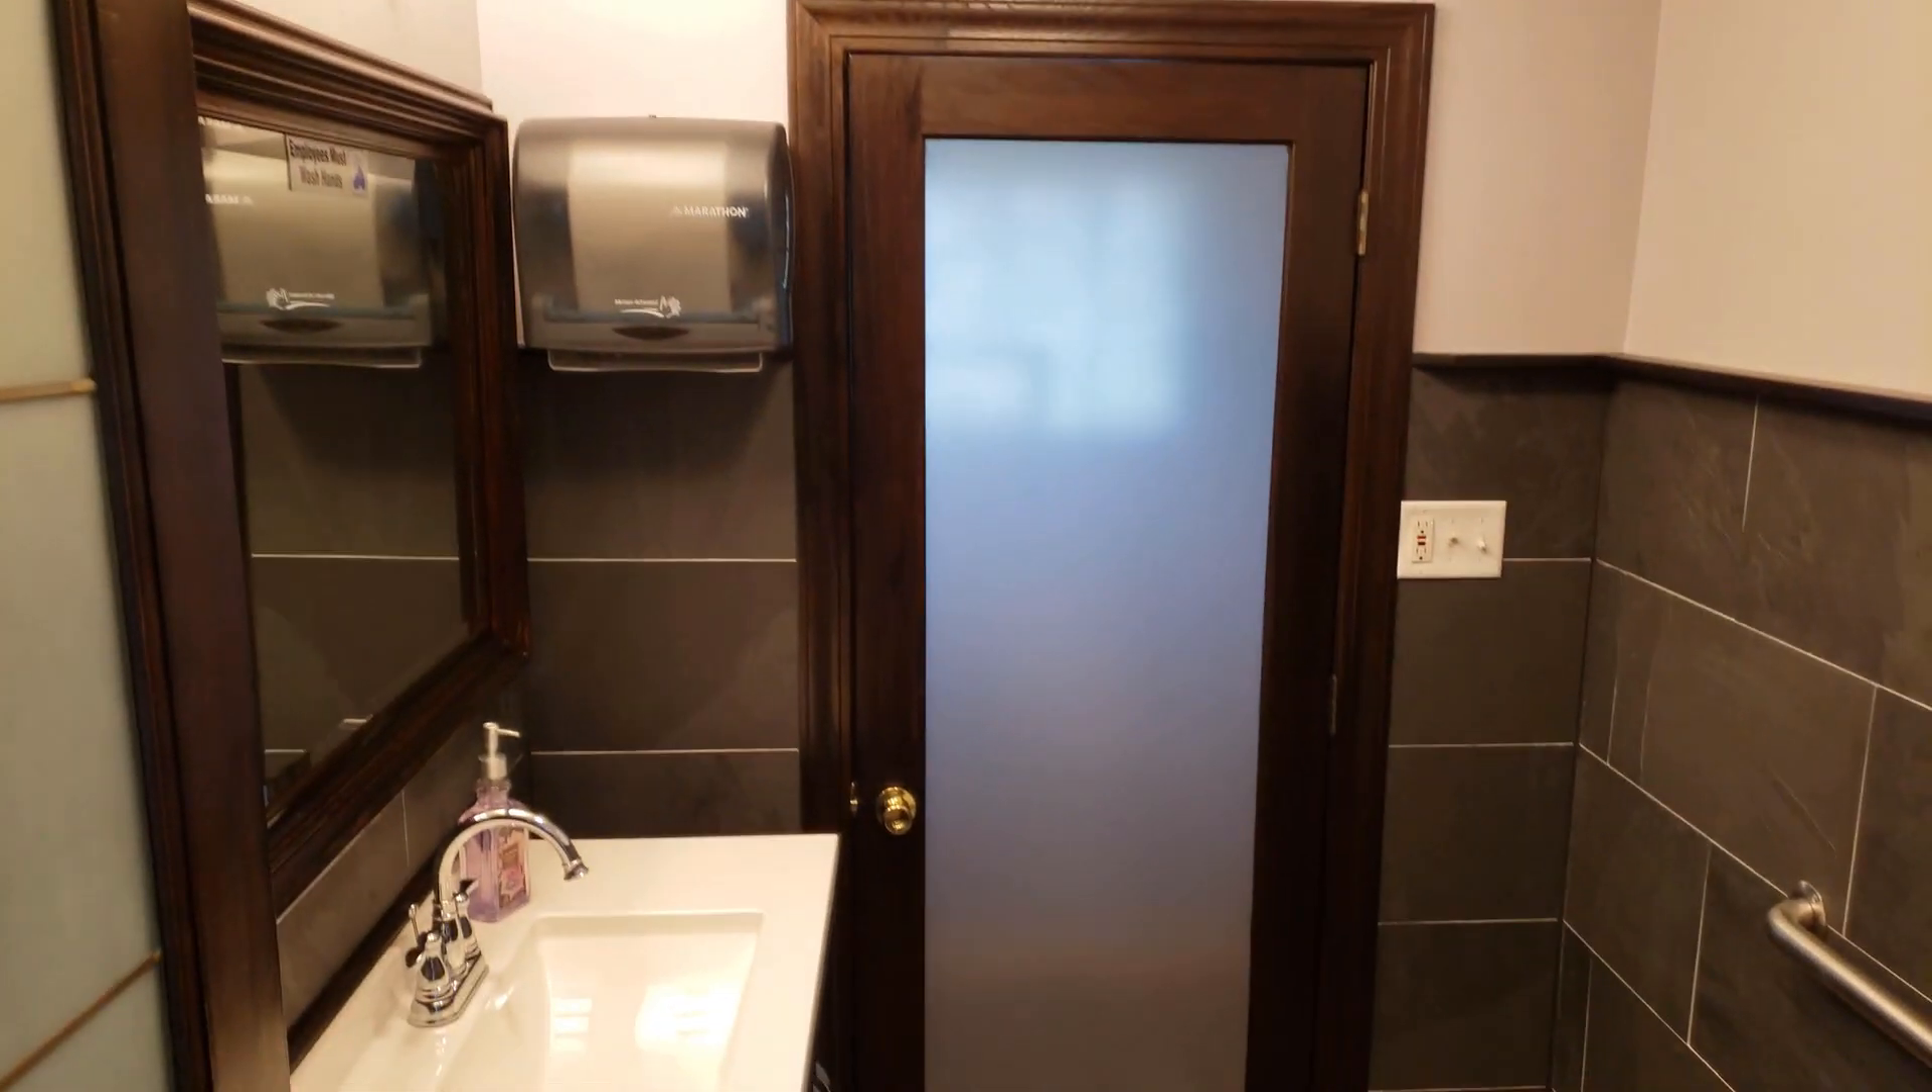Bathroom complete tile grouted door installed walls finished painted accessories installed.